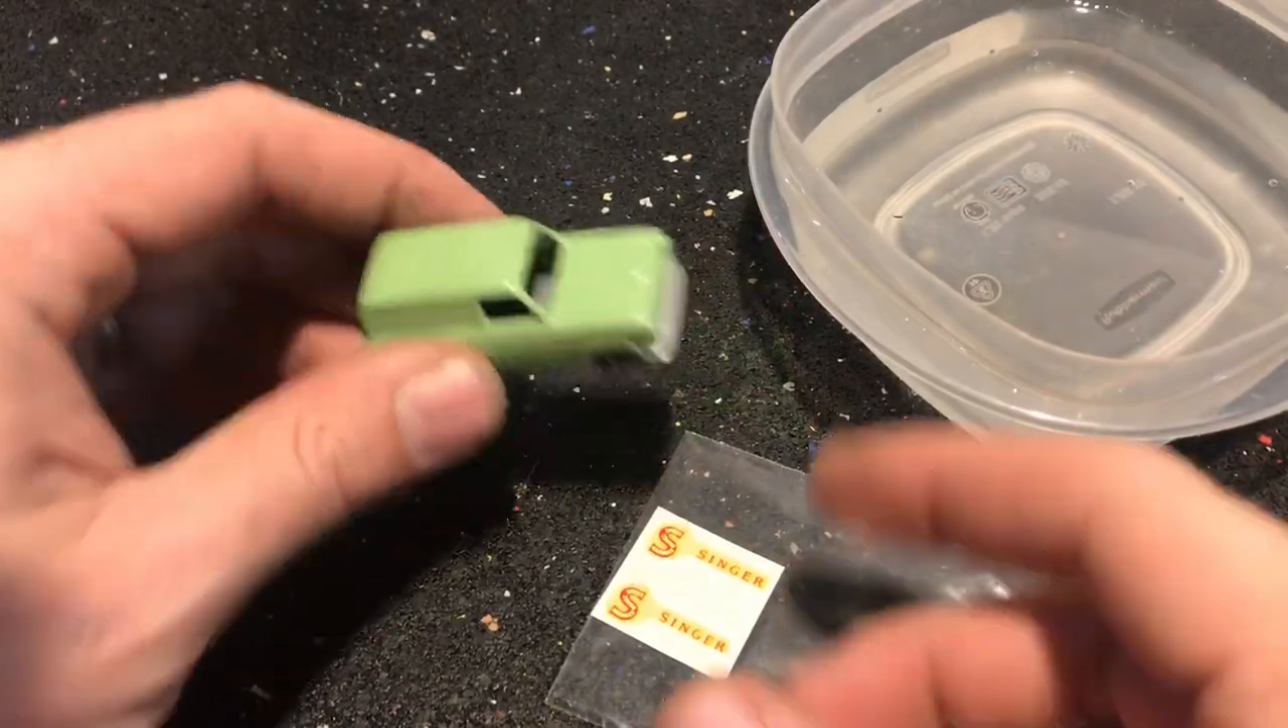The only thing we have left now is our decals.